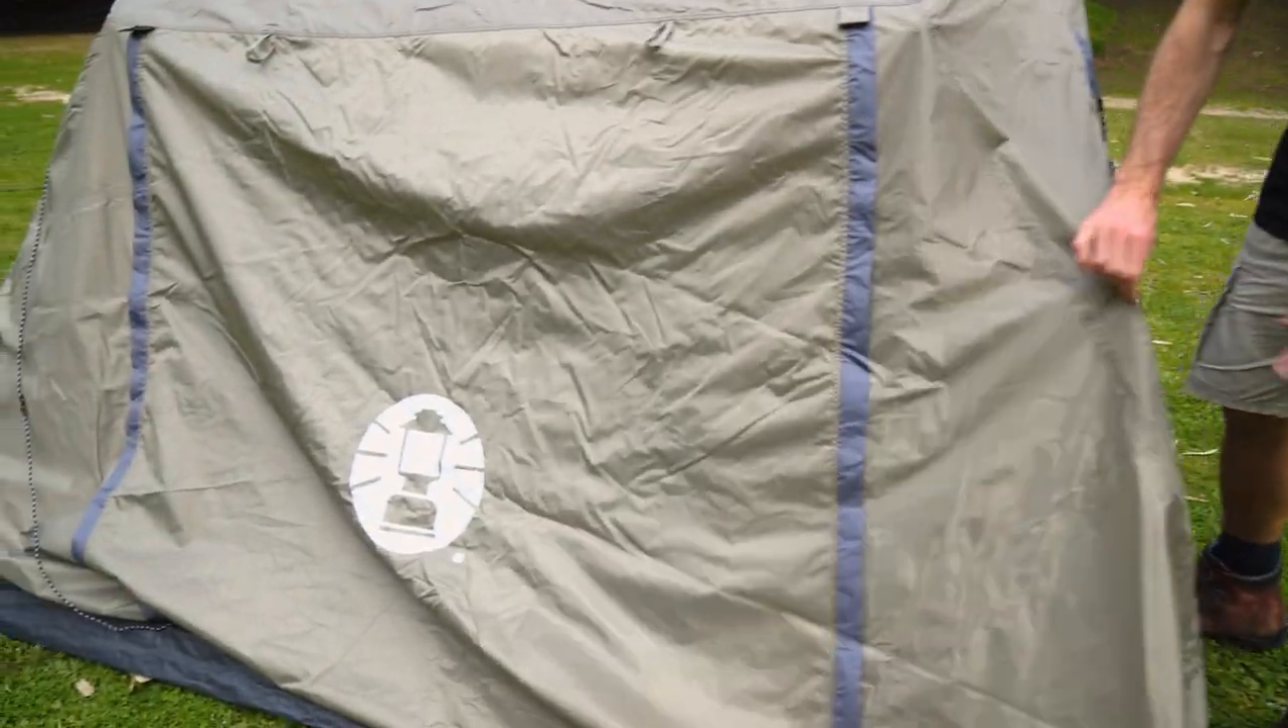Okay, so I've got the fly just sitting loosely in place.